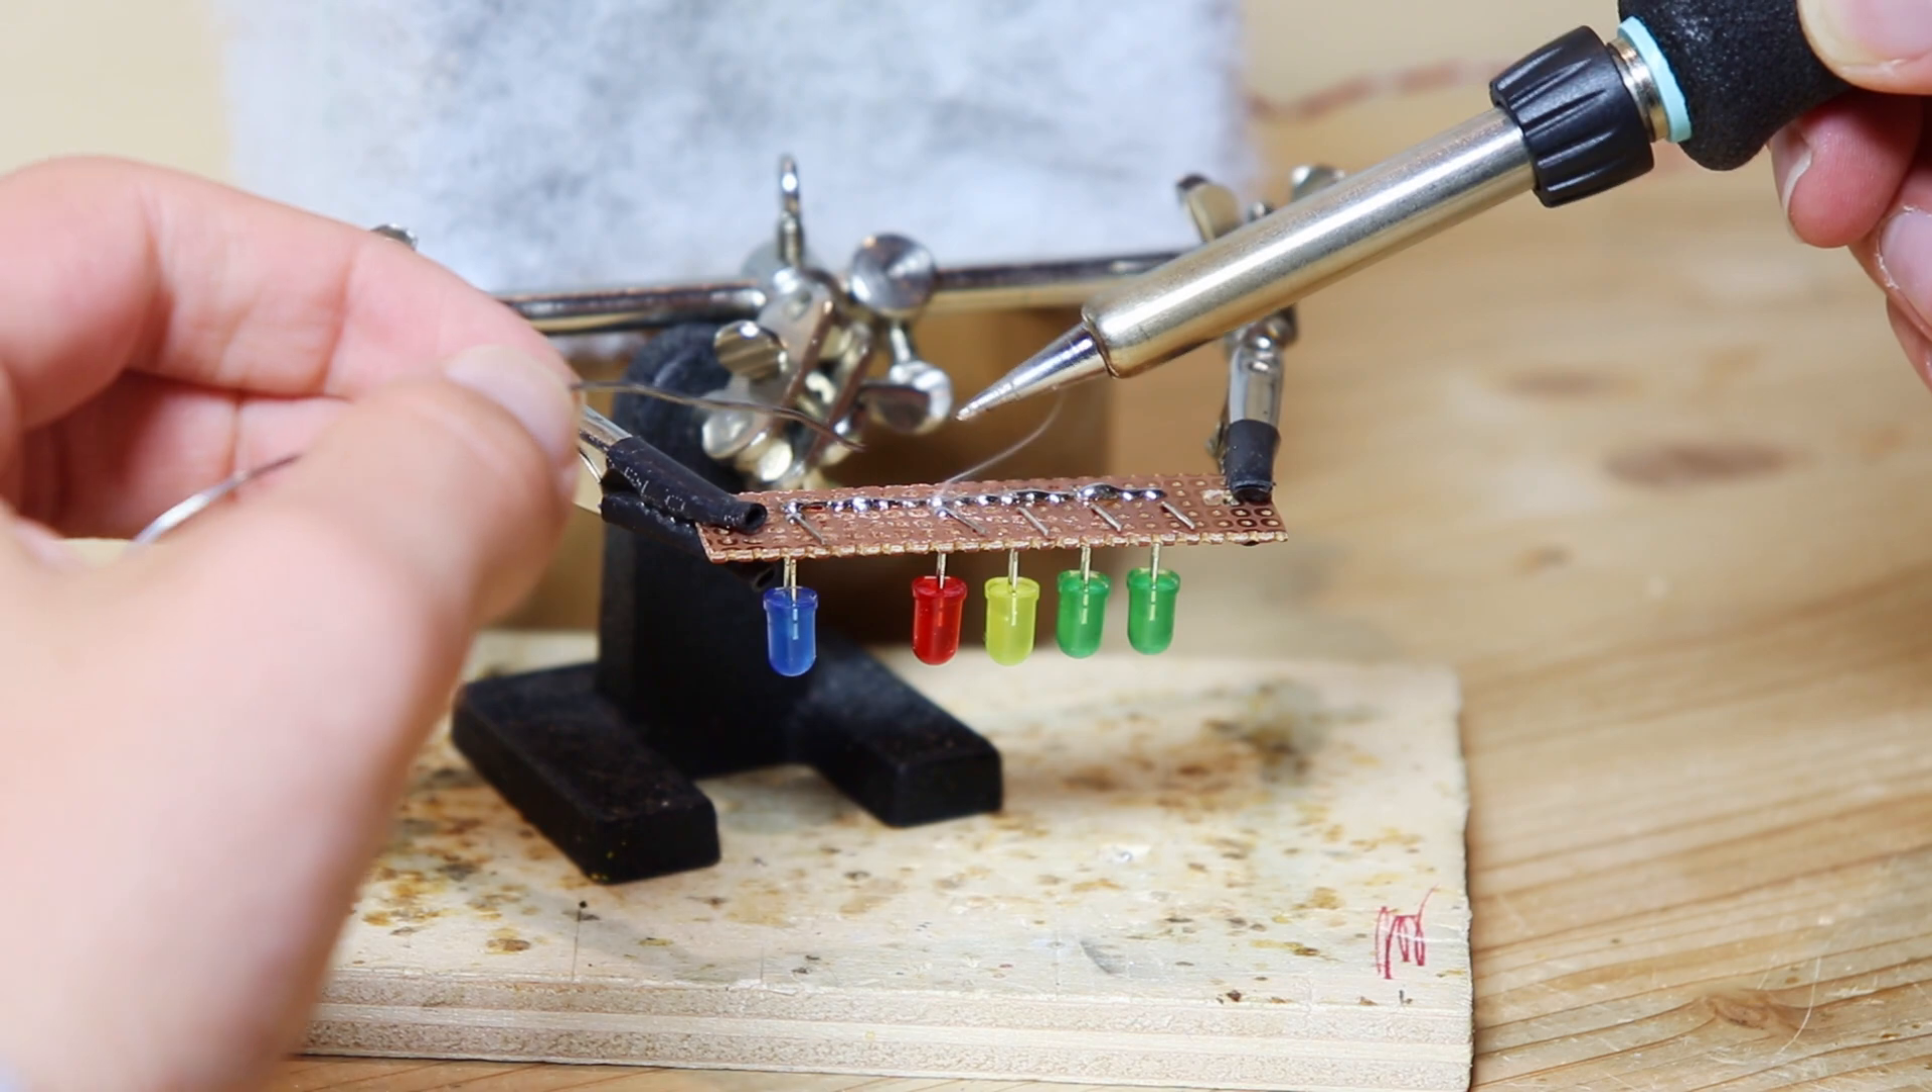Ho montato i LED su un pezzo di millefori.